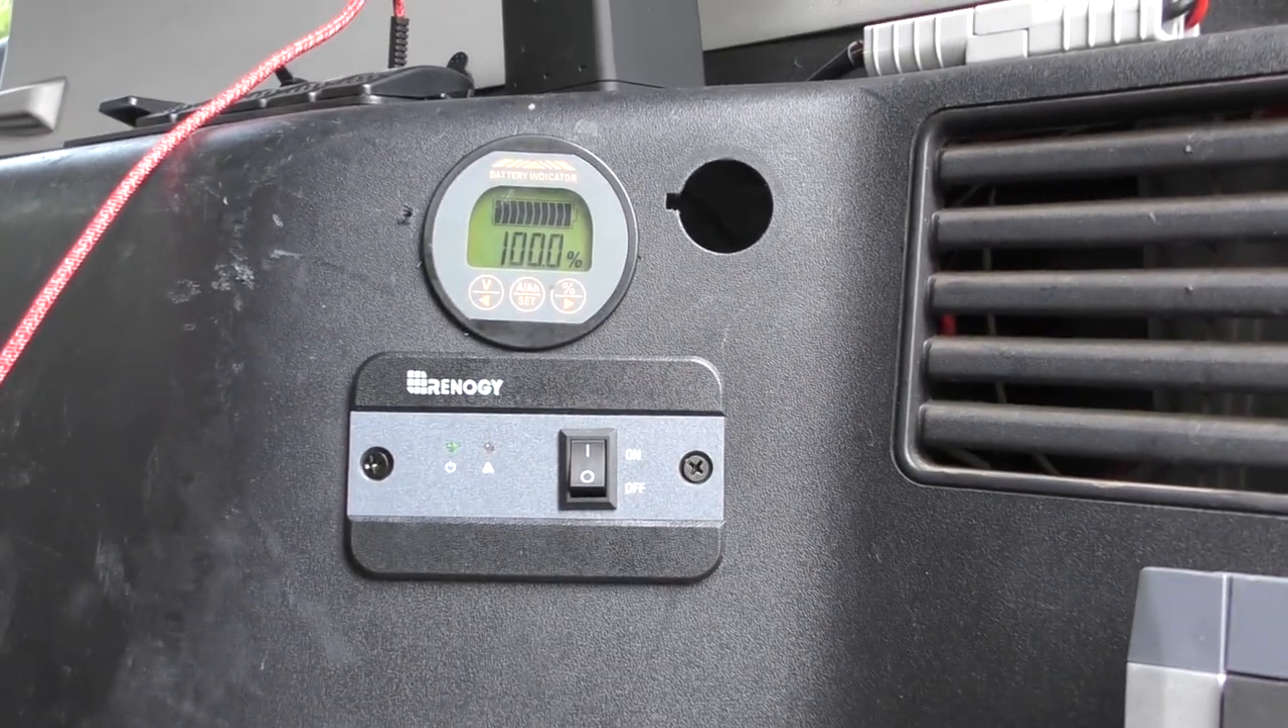What I've actually gone and done is just mounted the Renogy switch there the remote switch.